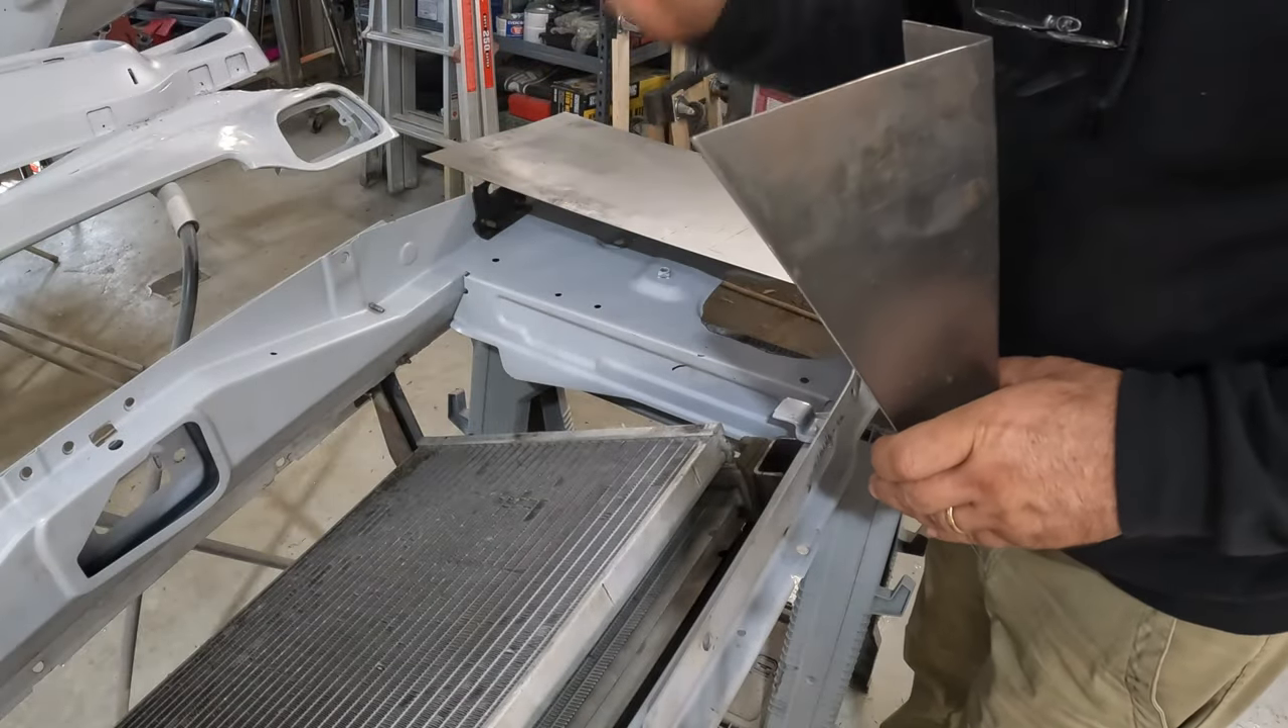Well i've got my core support my radiator all set off the car.